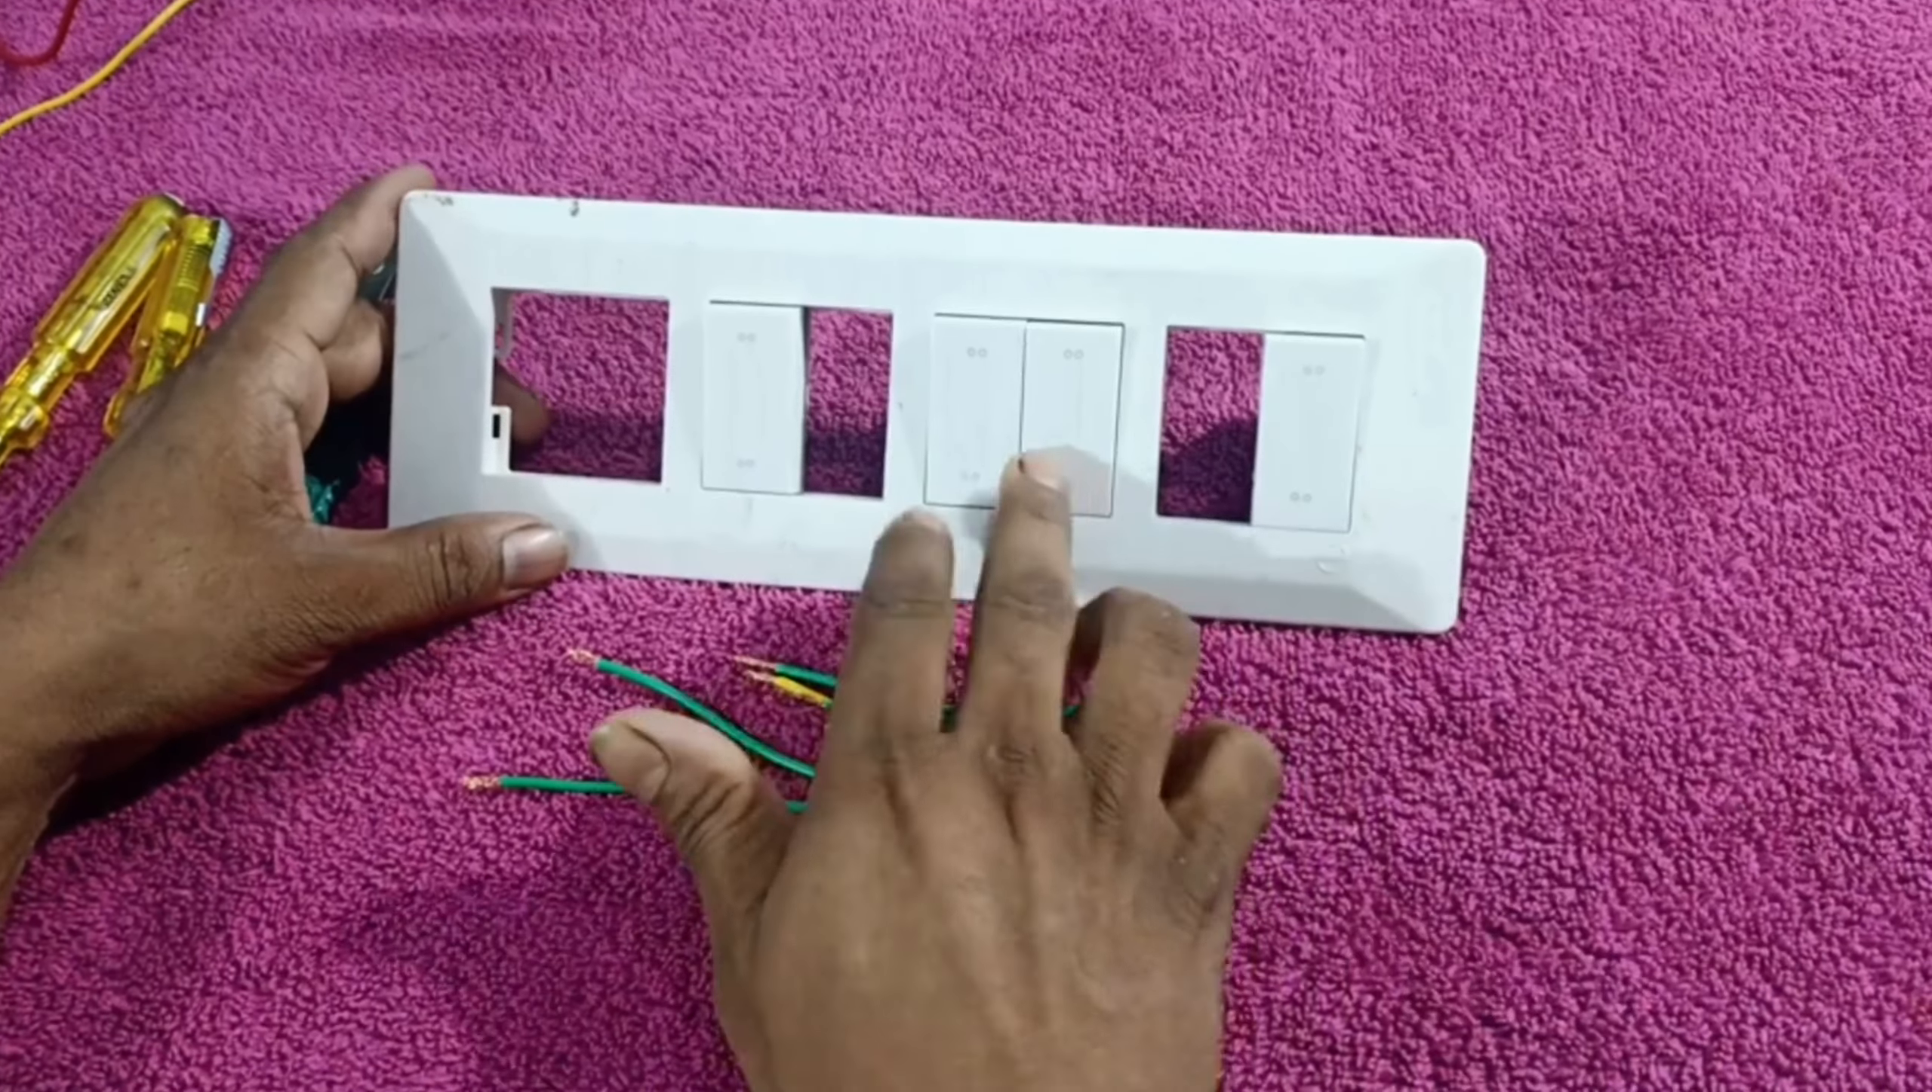तो जैसा कि दोस्तों चारो स्विच को इसे फिटिंग कर लिये हैं।